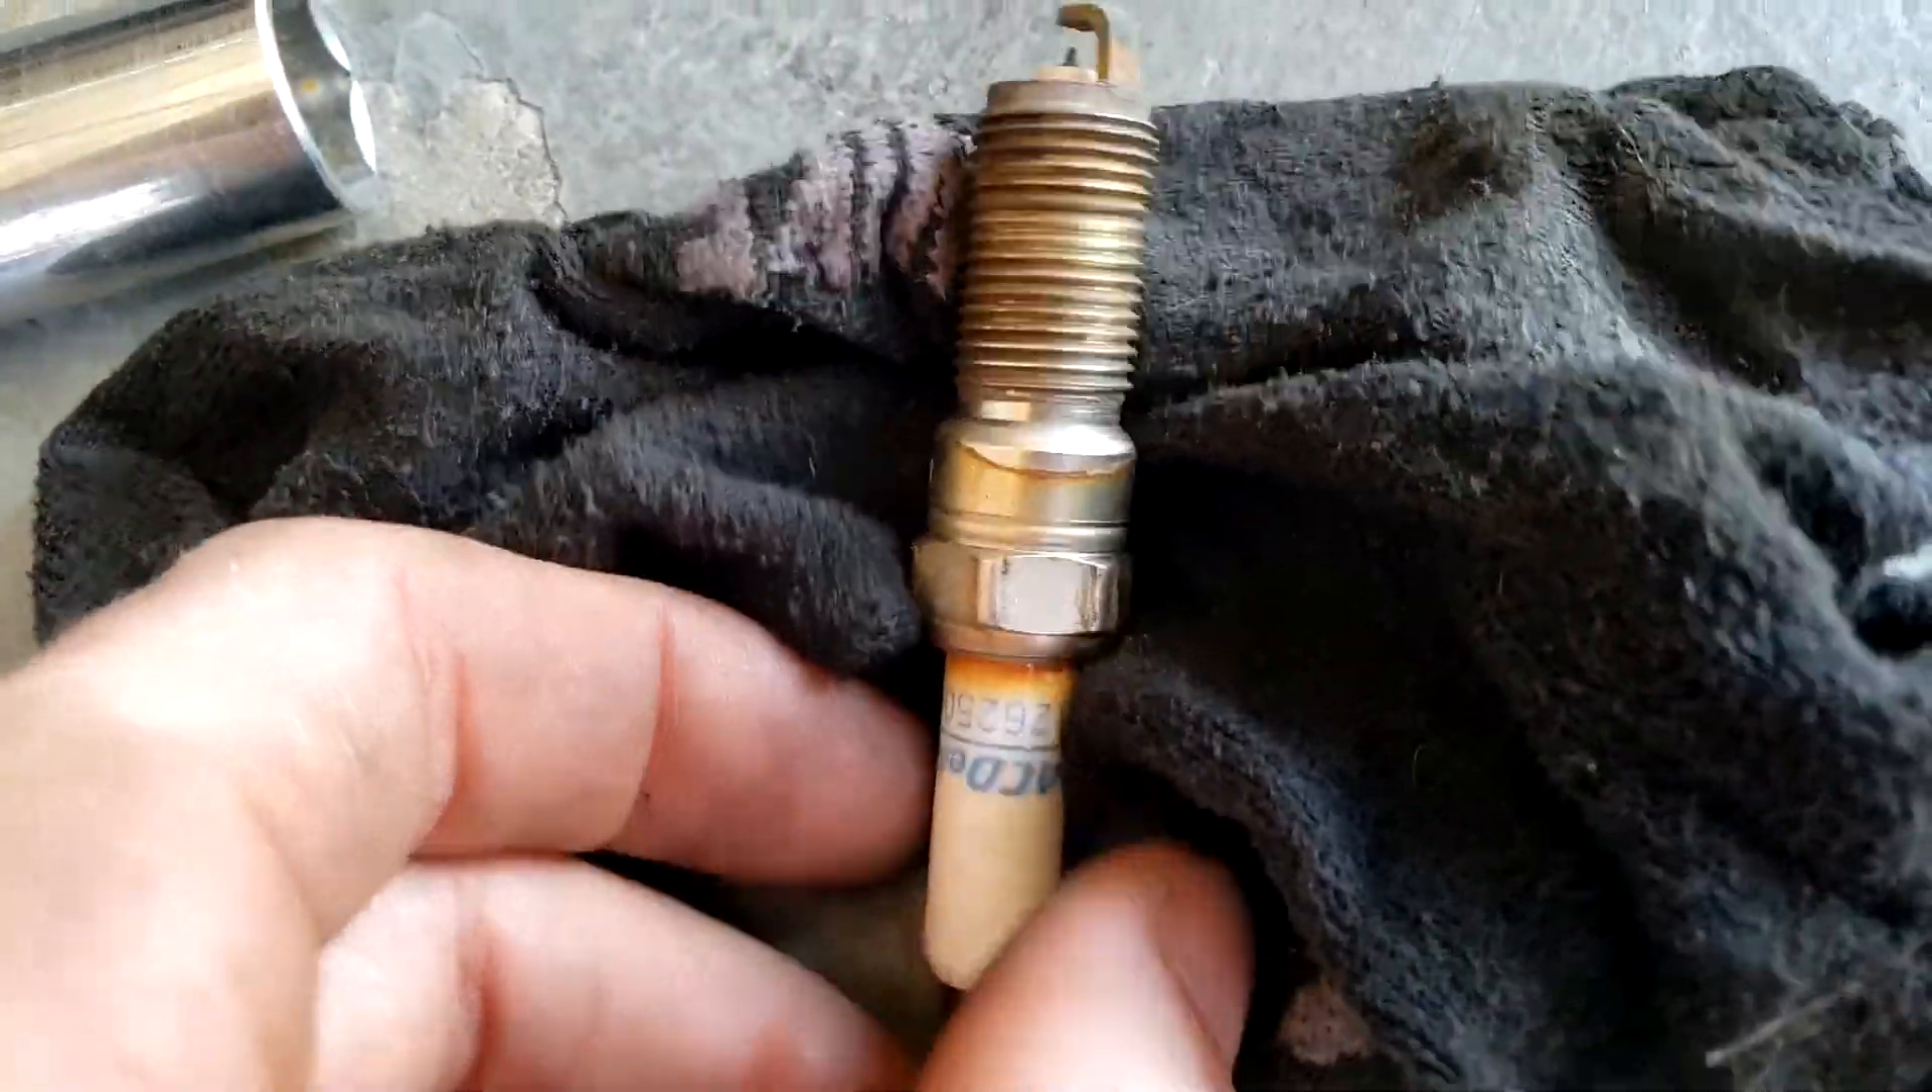All right, so we've got the spark plug out.